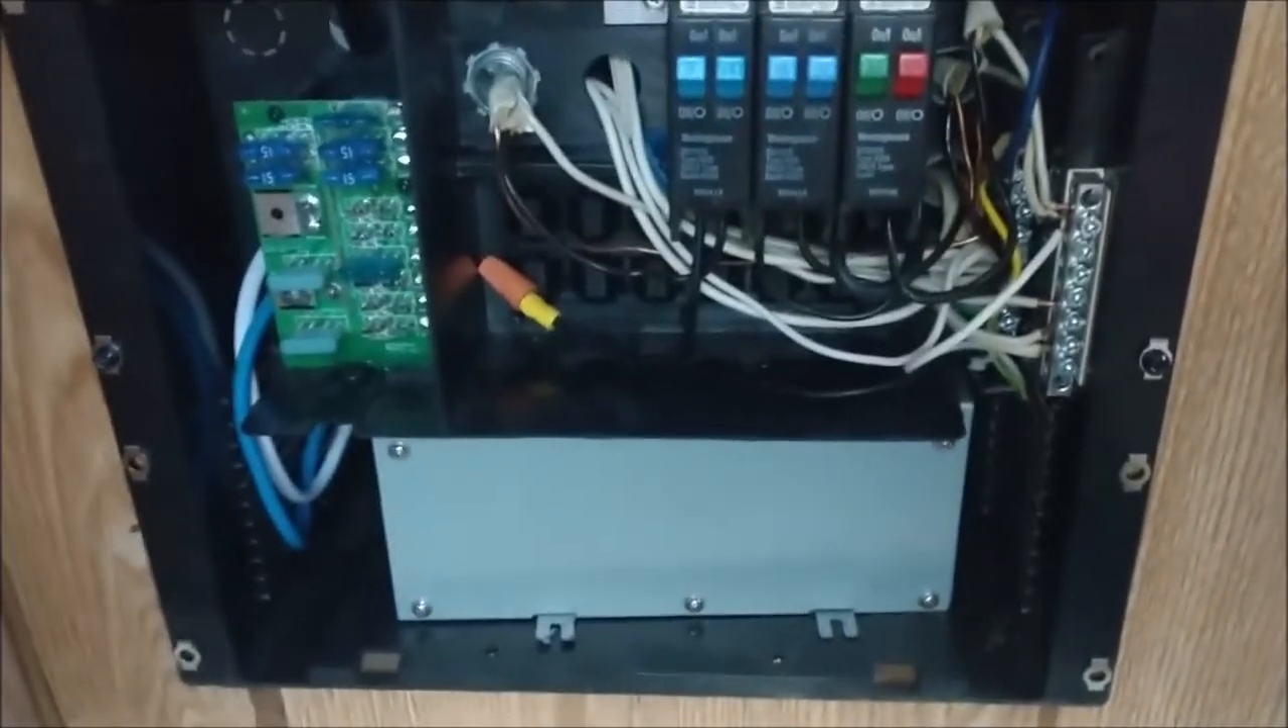But at any rate, I got the main box in, got the wiring done.